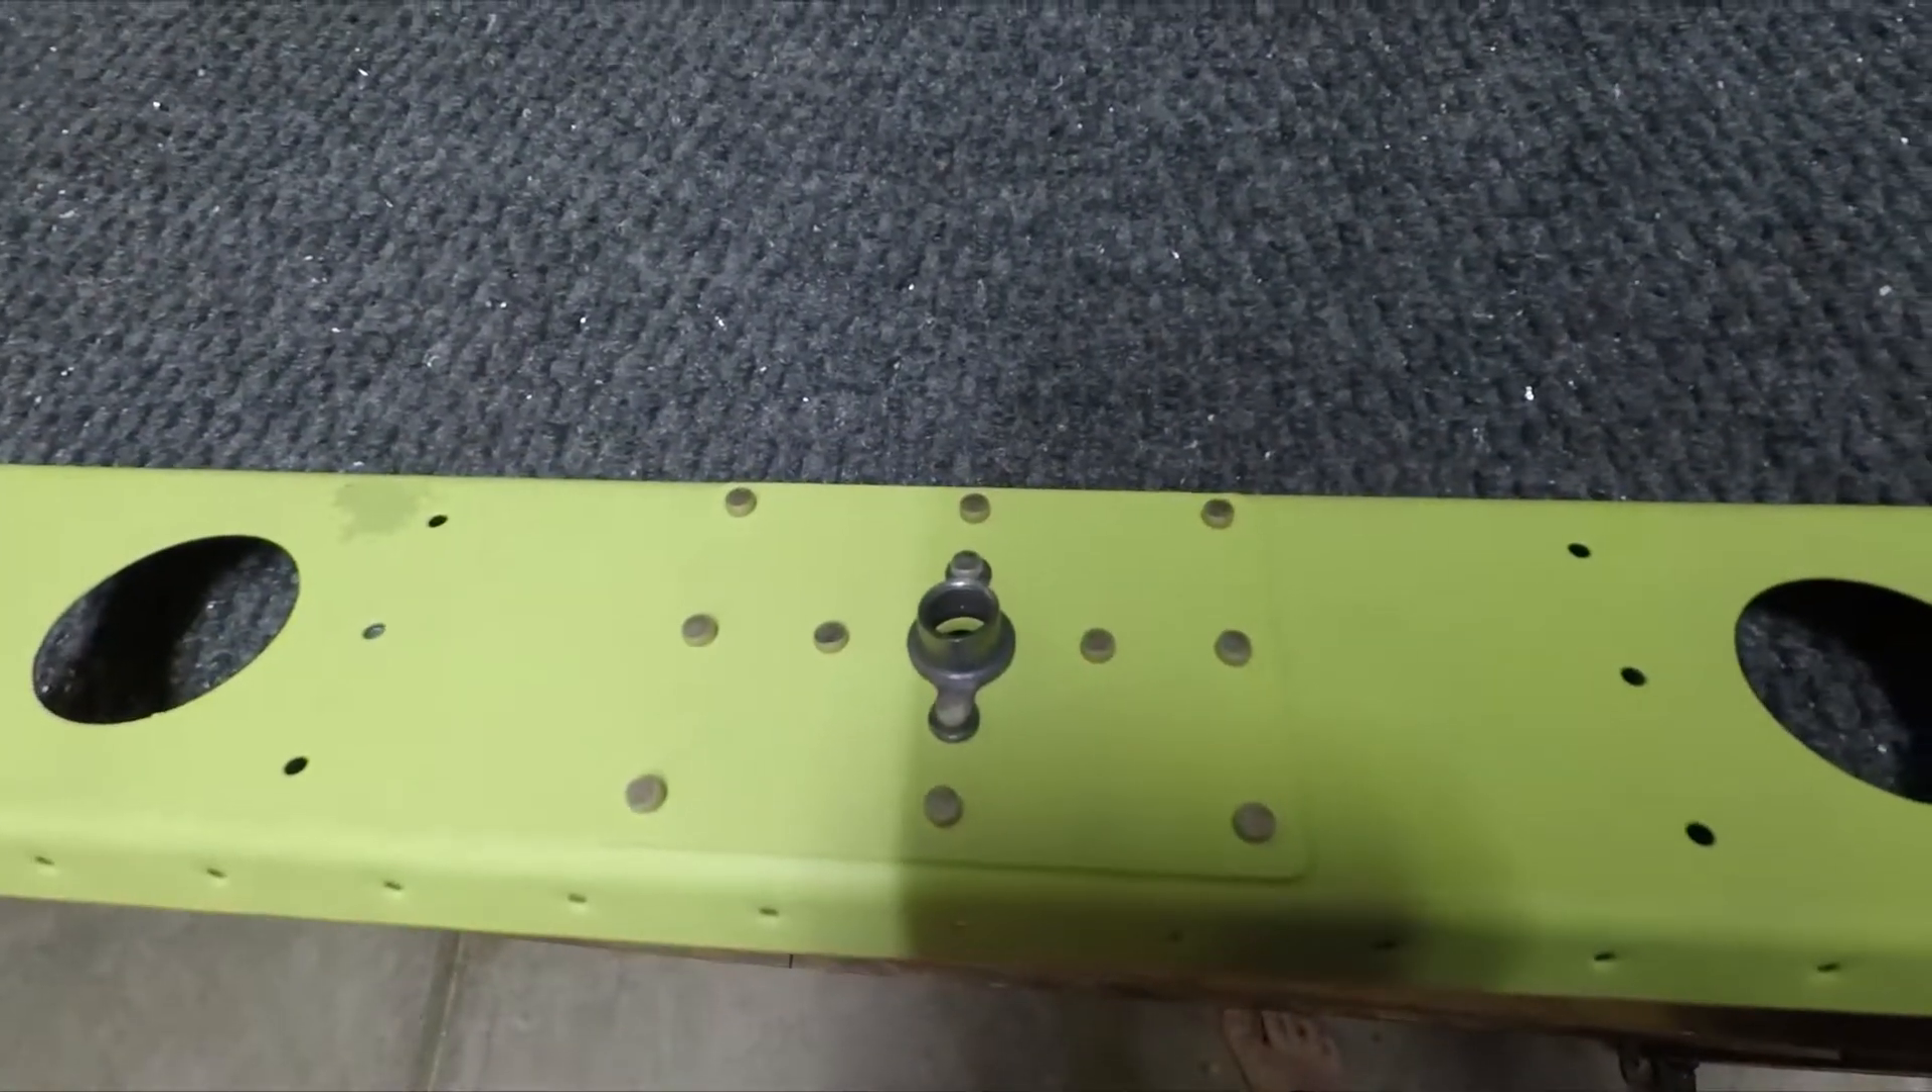The doubler plate that you see there, they got installed along with the nut plate that the hinge rod goes into.